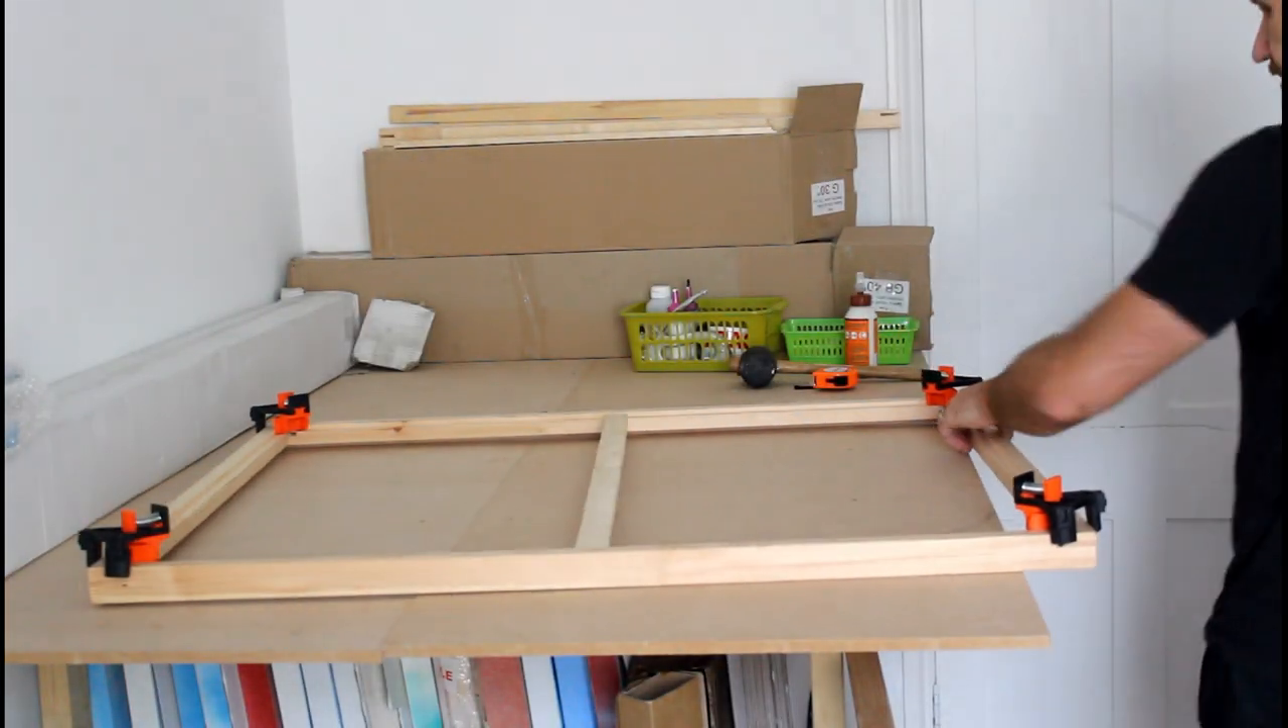And so there, the crossbar is in. That's where the crossbar will sit.